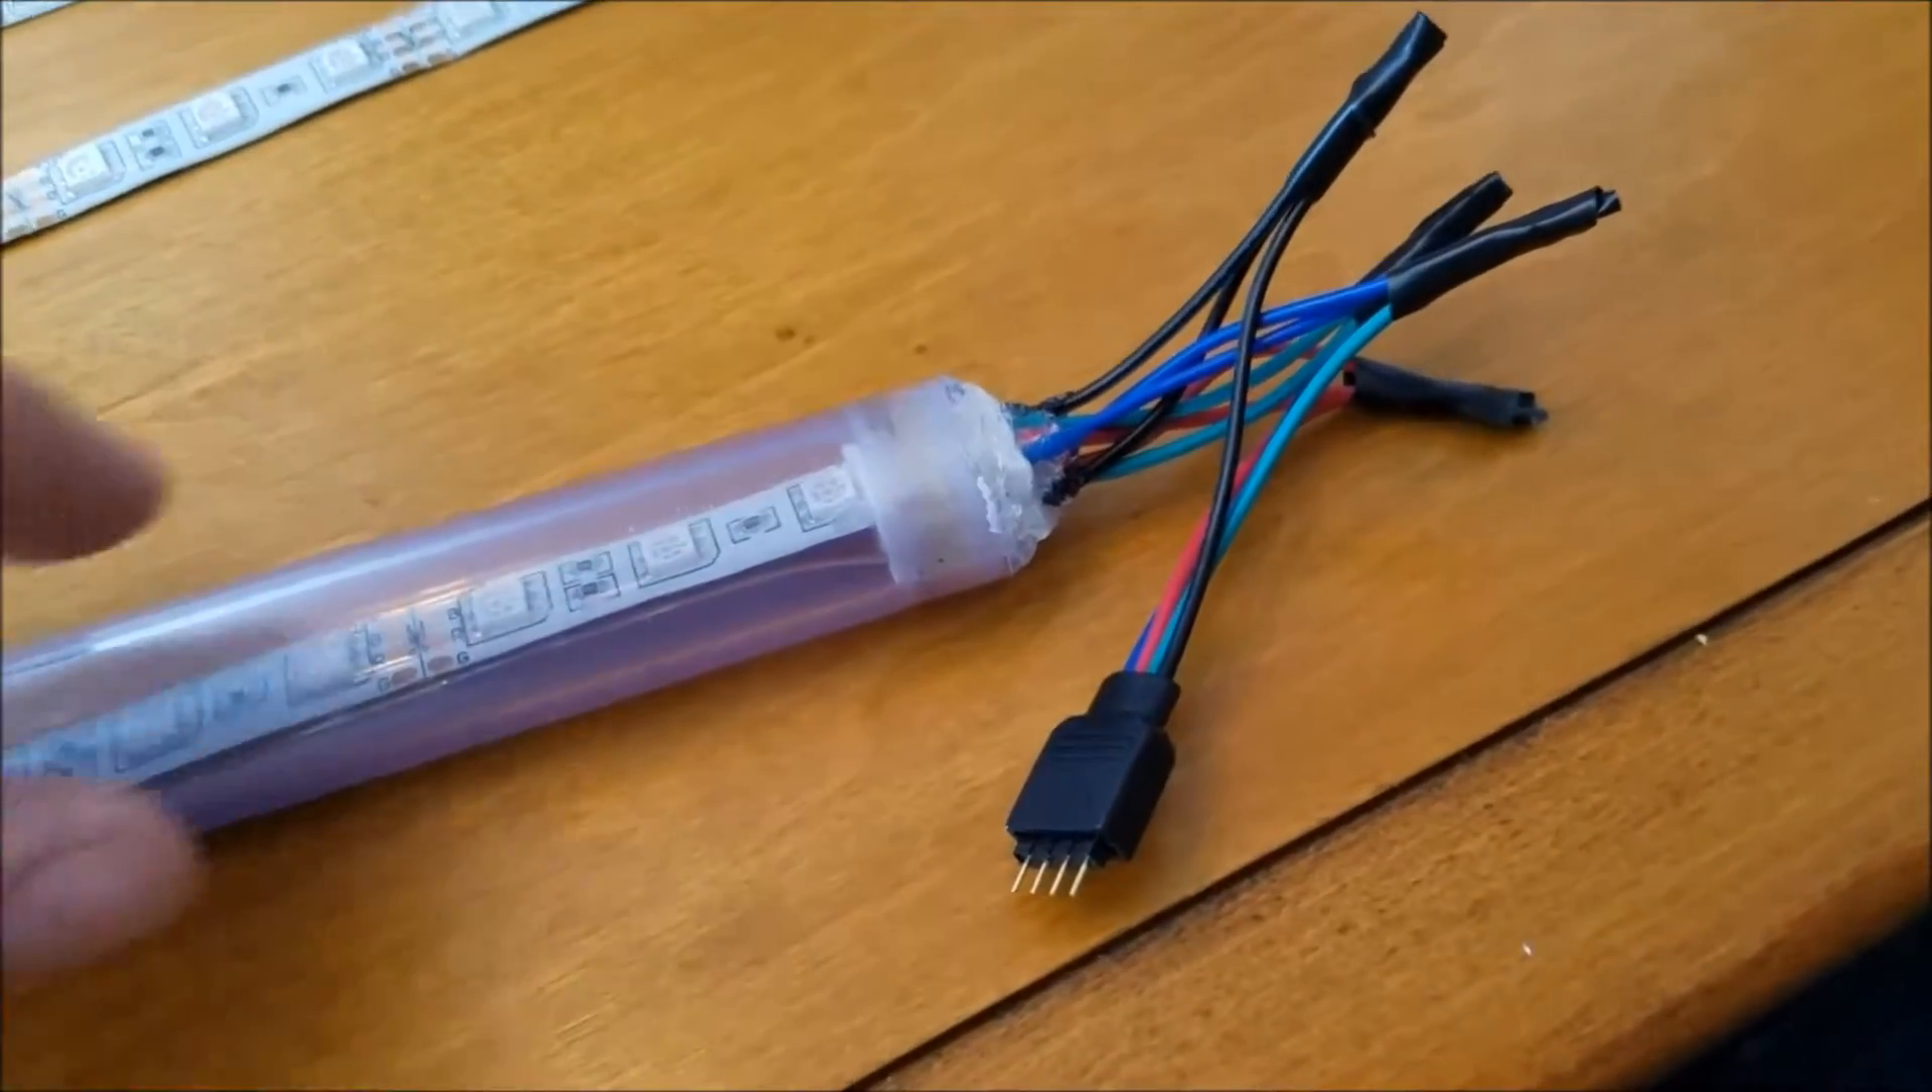Here we've got the four pin adapter wired in.